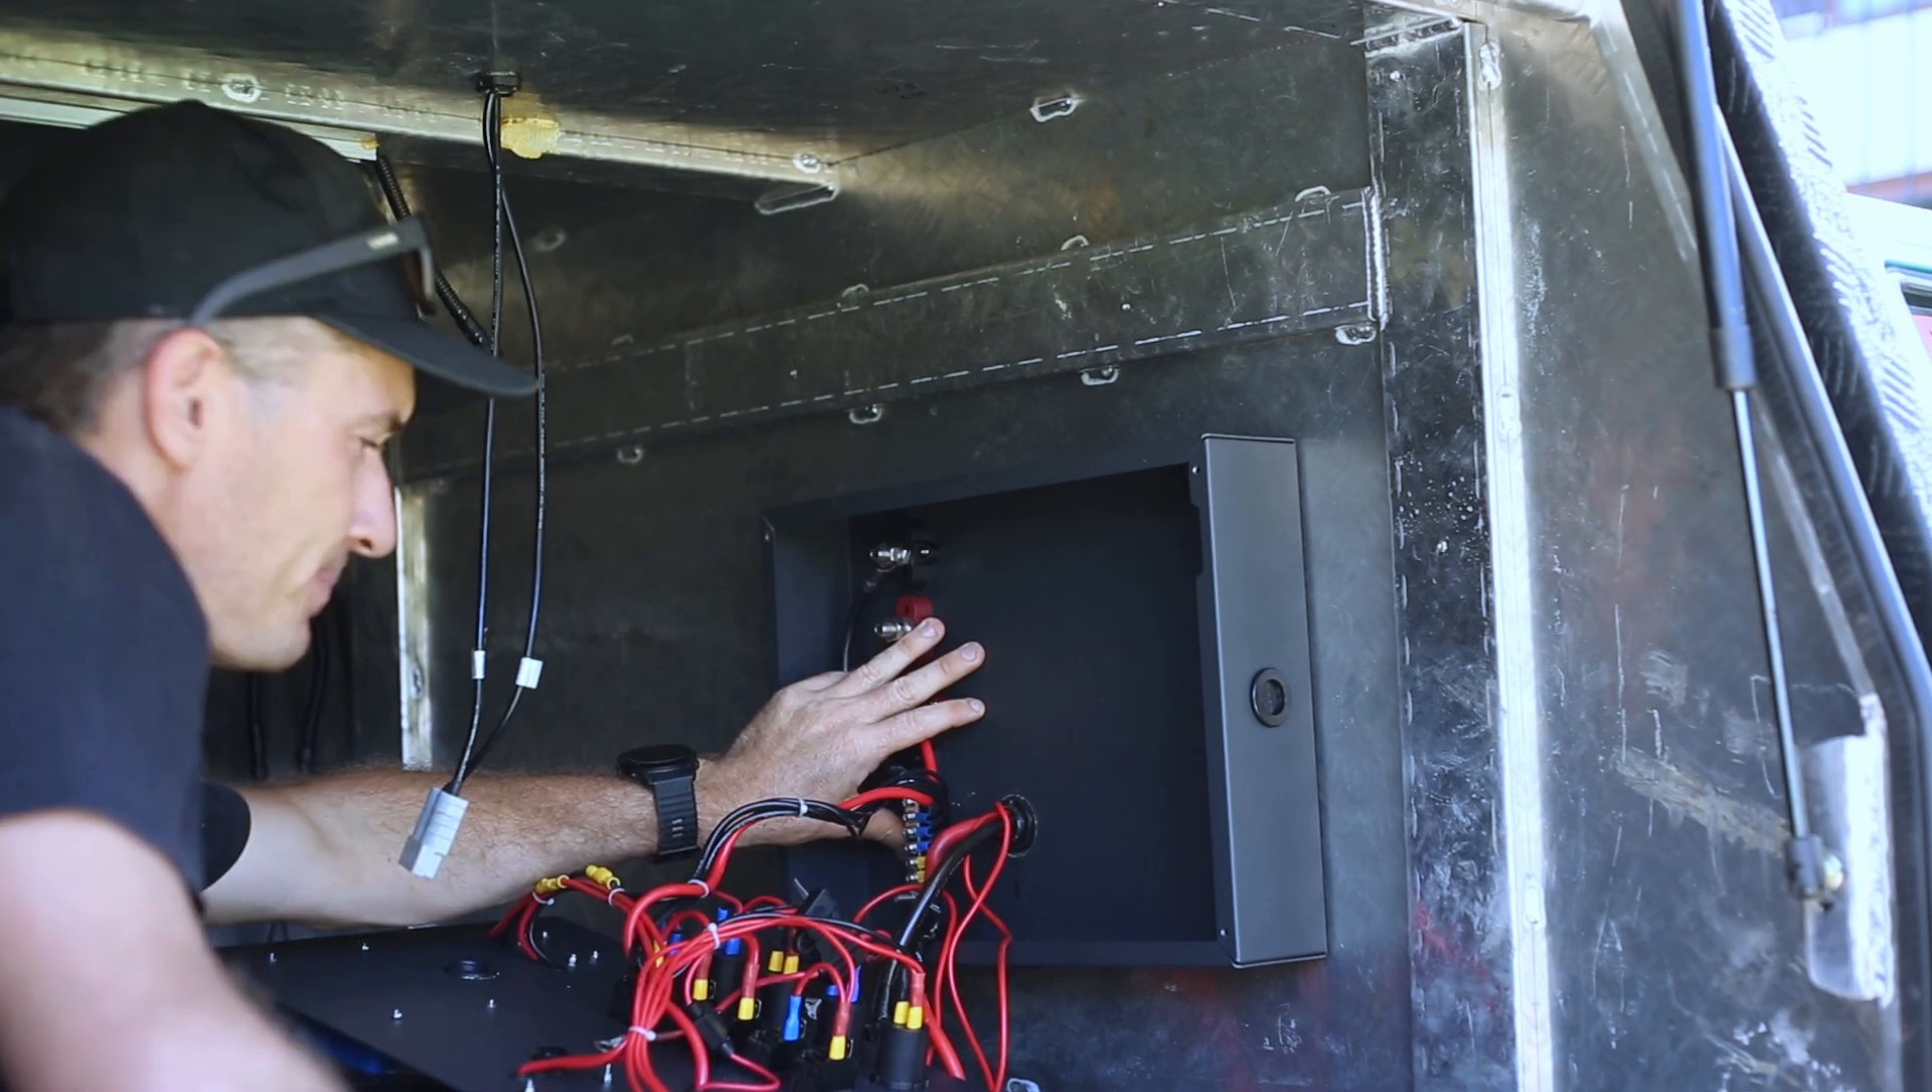Okay control box is mounted now.